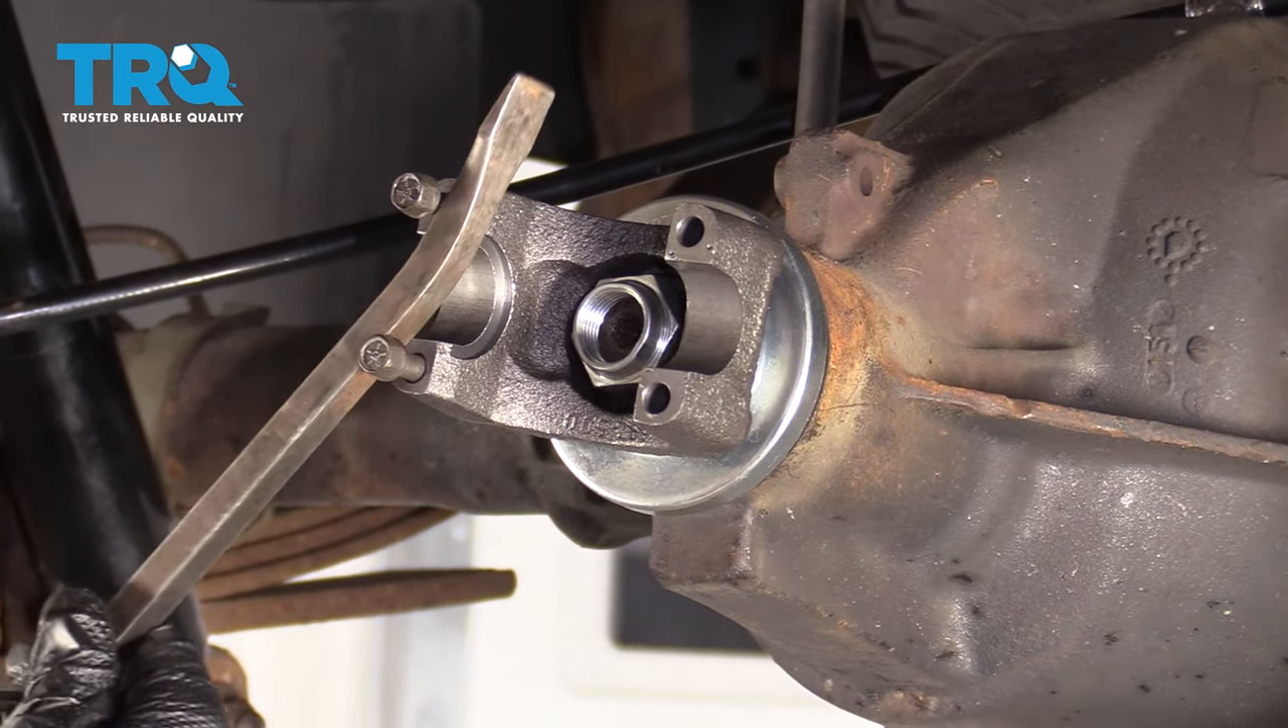All right, so I've got two of my bolts in here.